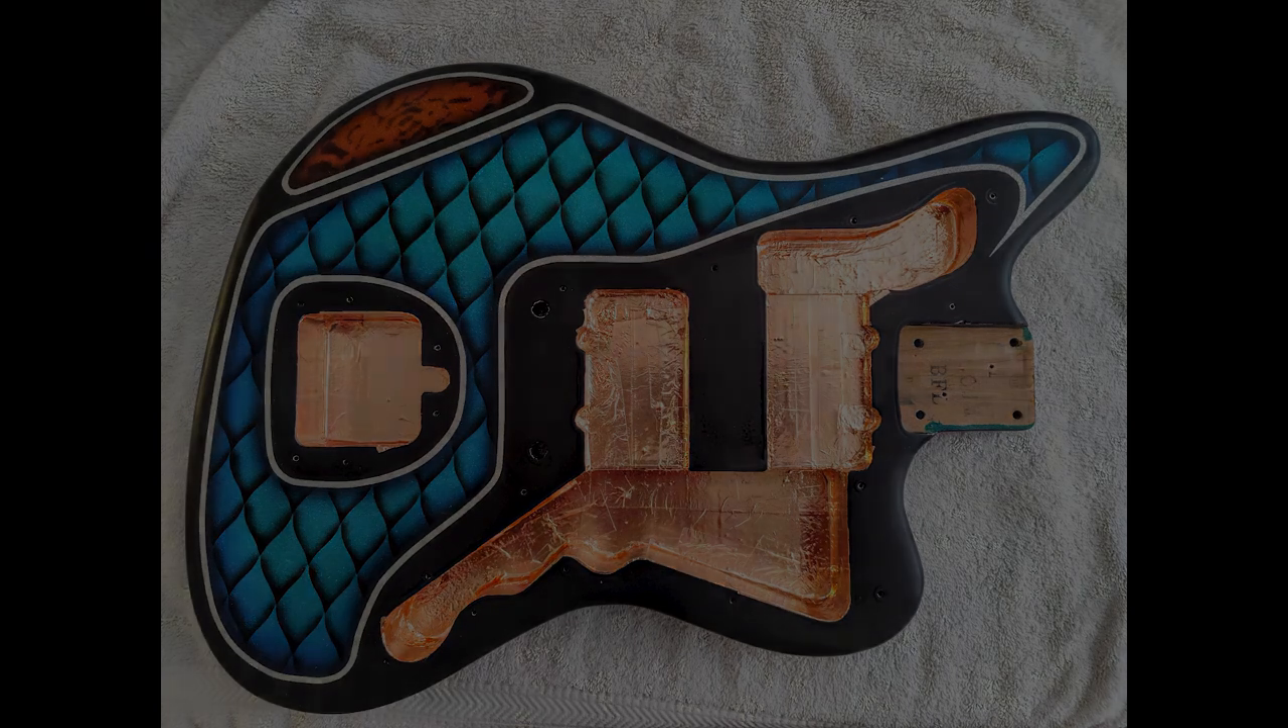Here the guitar has been wet sanded And I installed the copper tape.